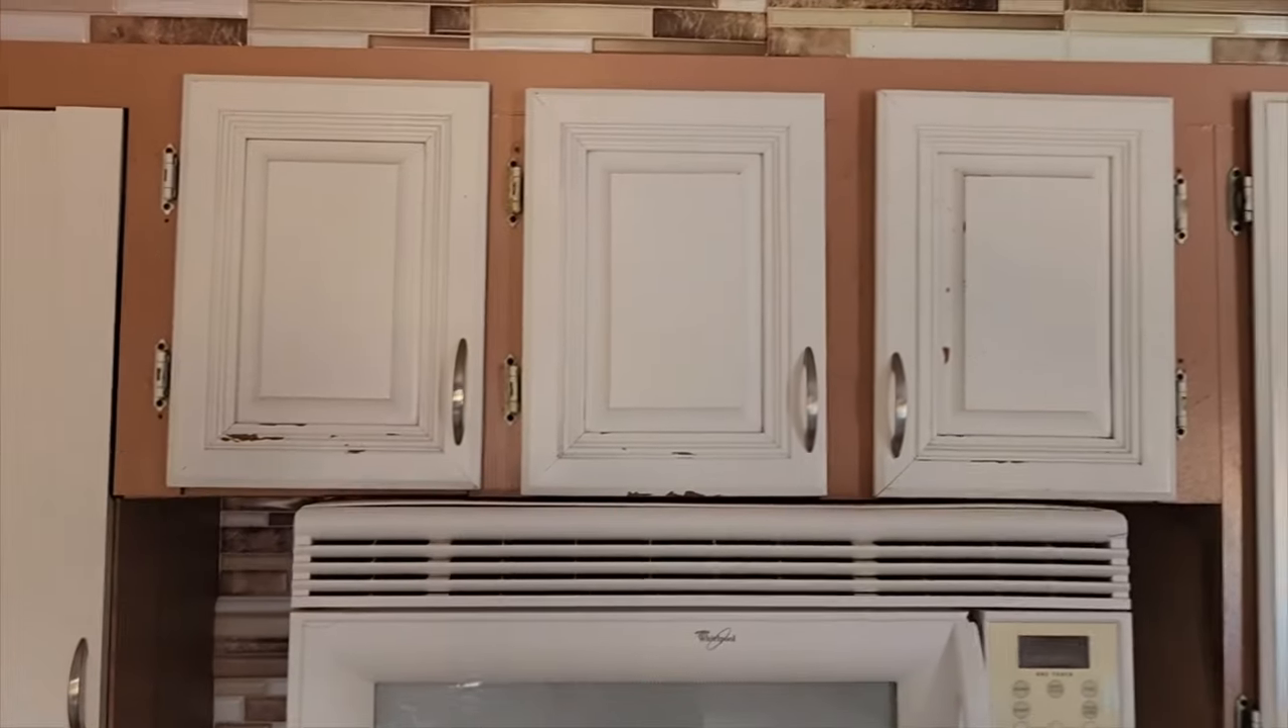The microwave is obviously not as wide as the cabinet box.